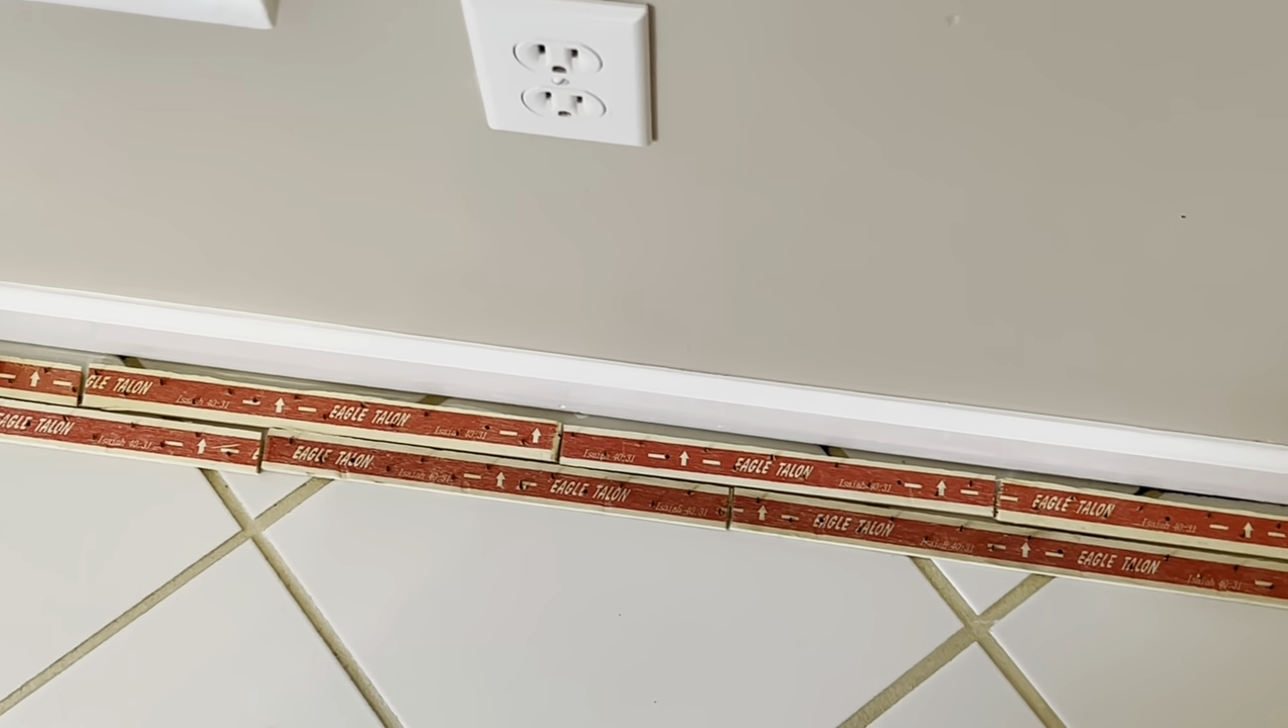So I put two rows of conventional strip down here.